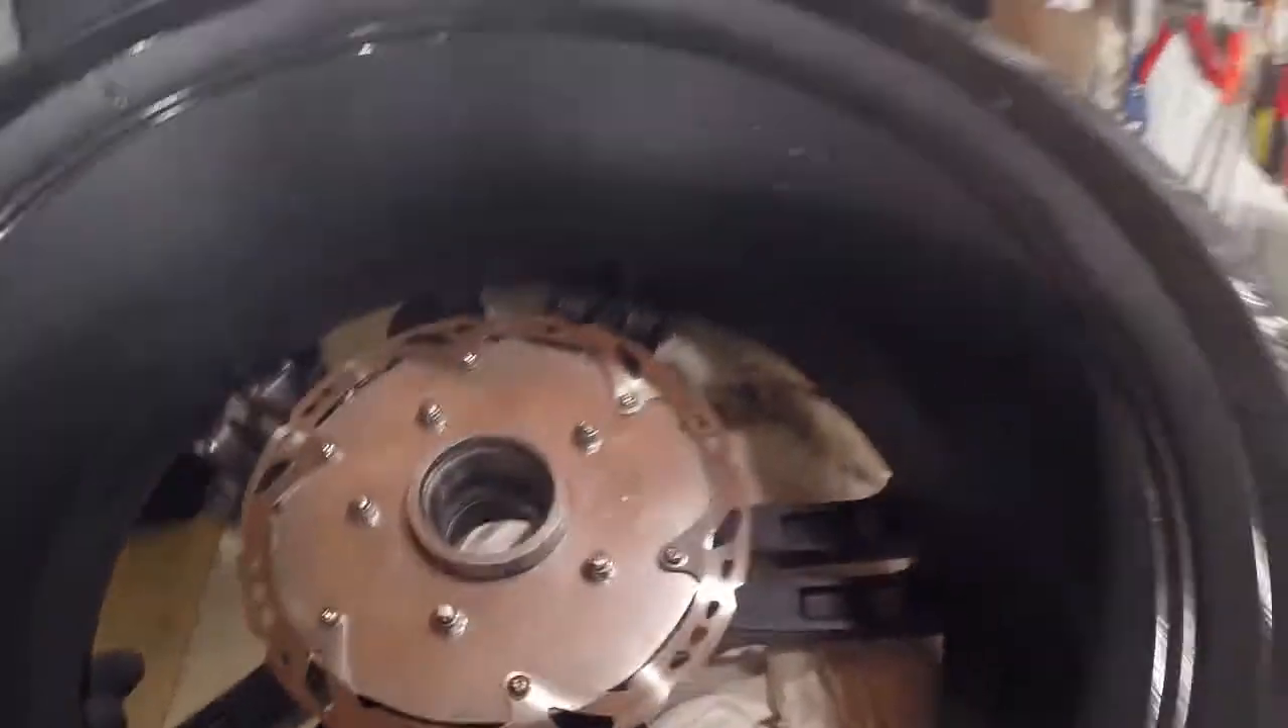There we have the hub and the disc mounted on the wheel.